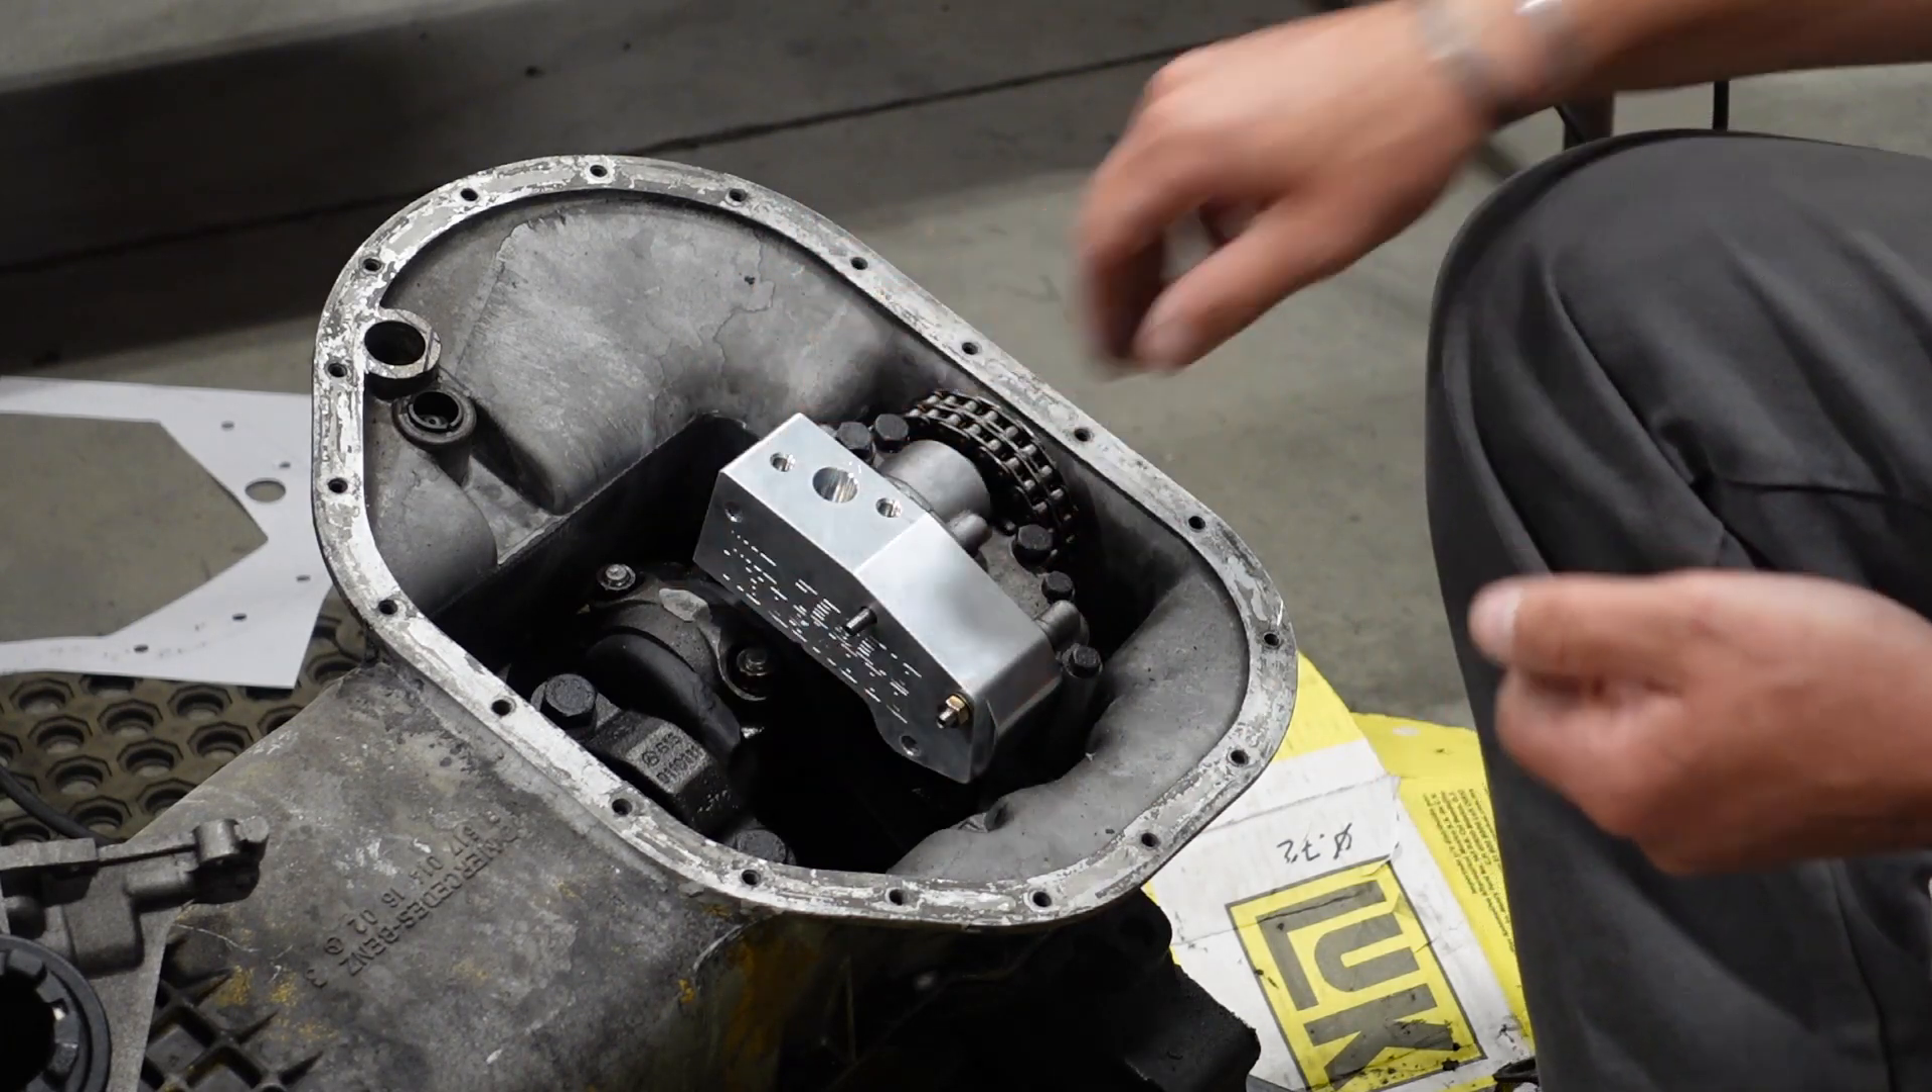And that's the installation of the billet pickup housing.